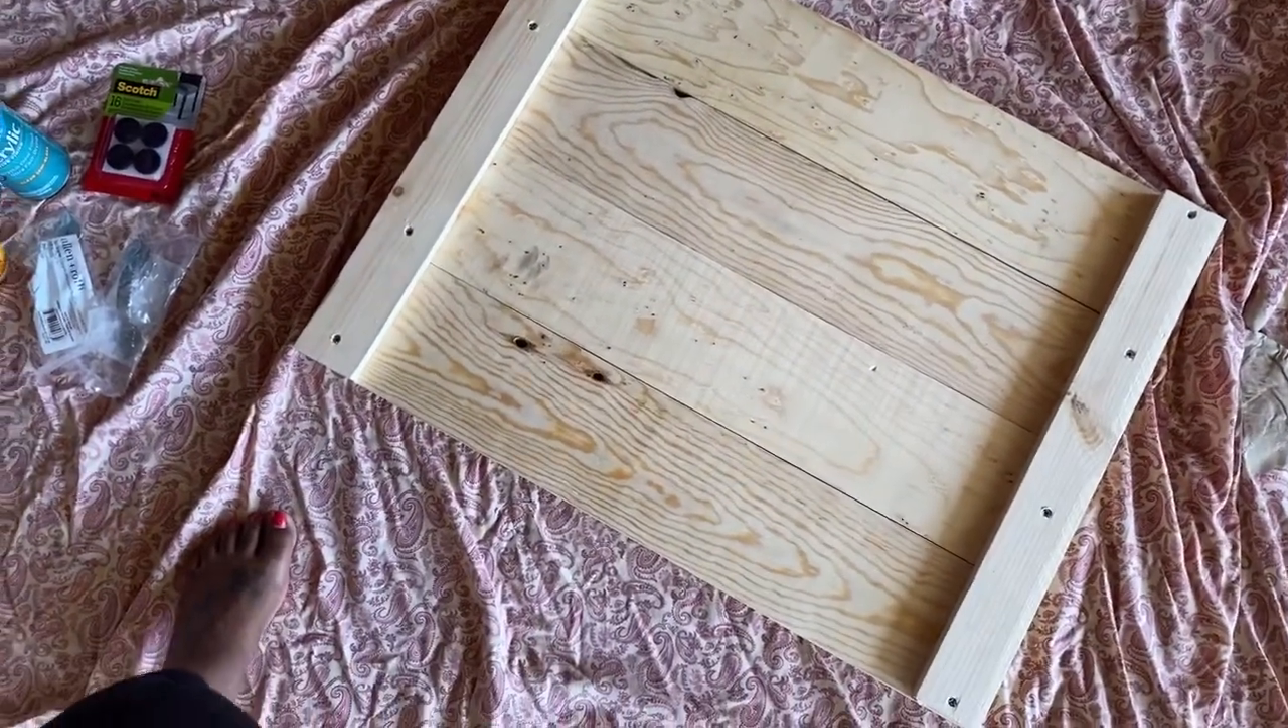At this point here, I have lined up my boards.